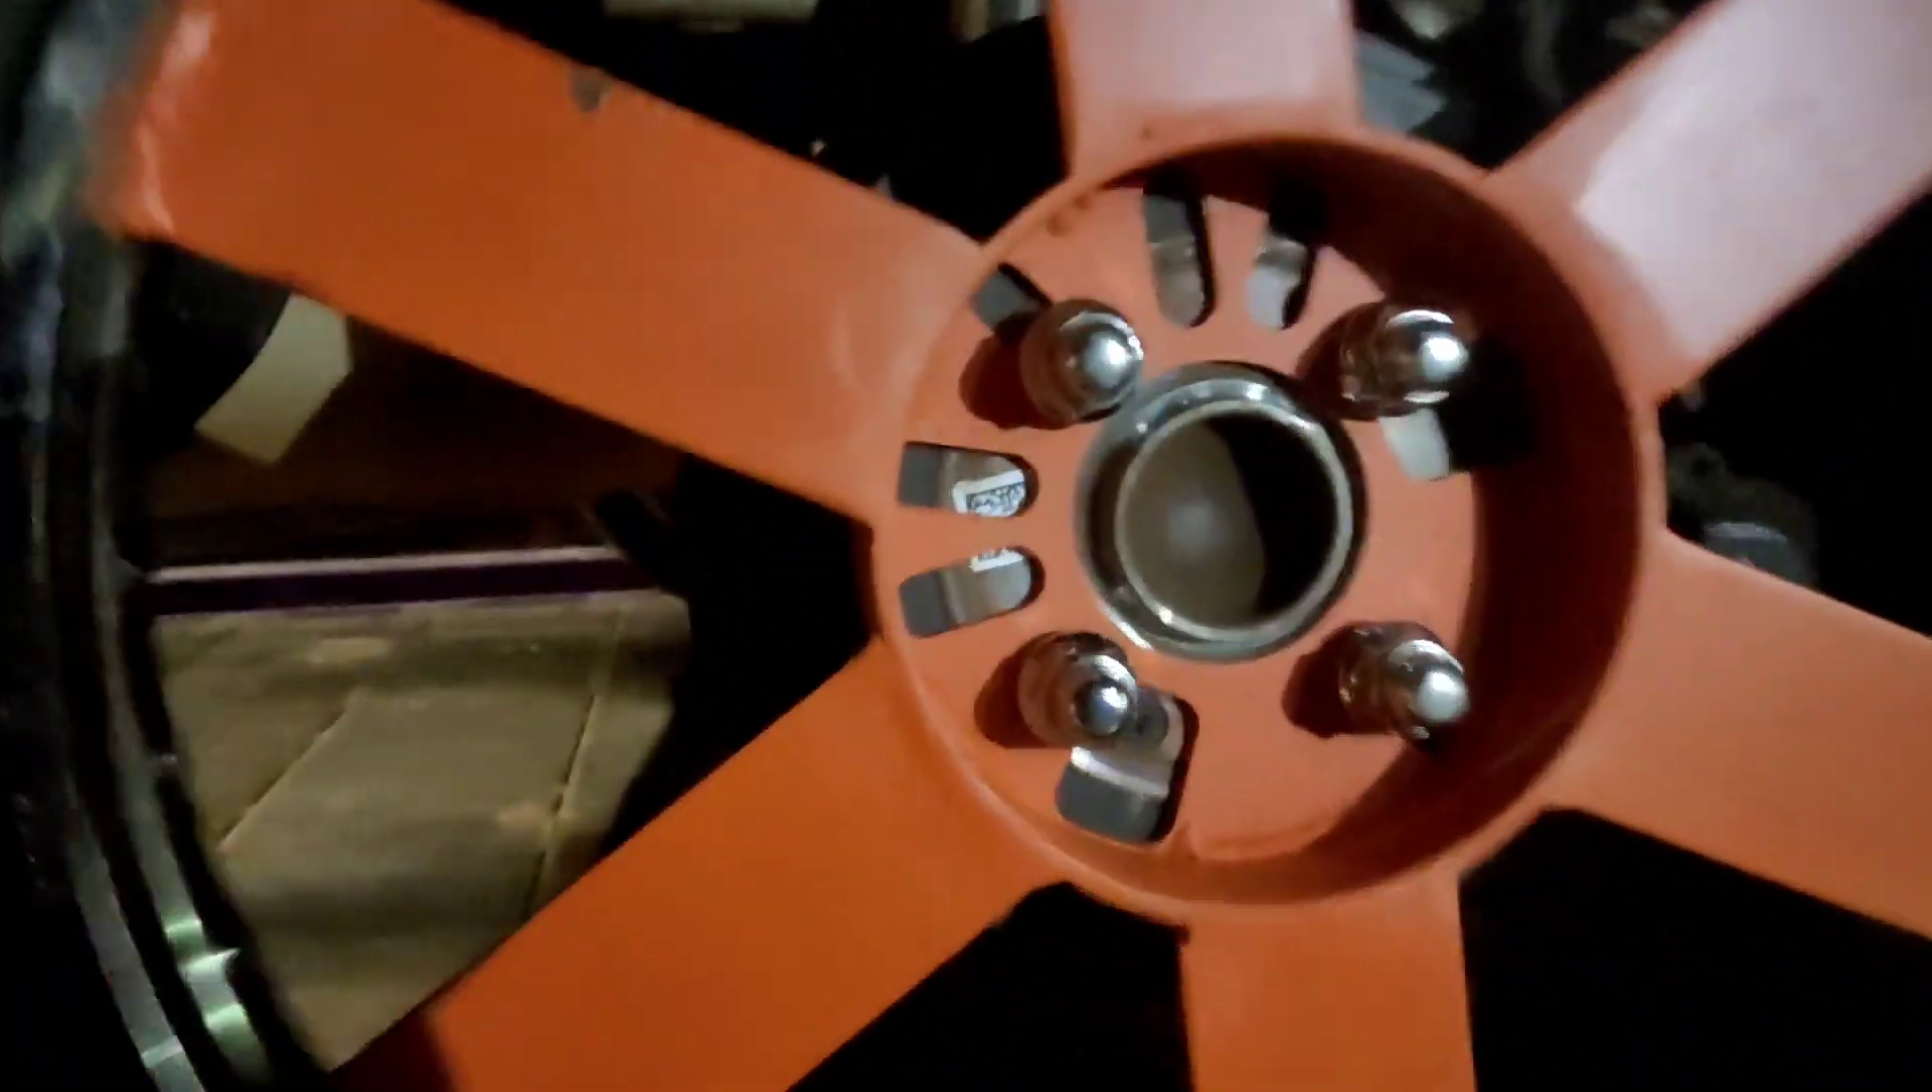Aqui deu os quatro parafusos. Certinho.